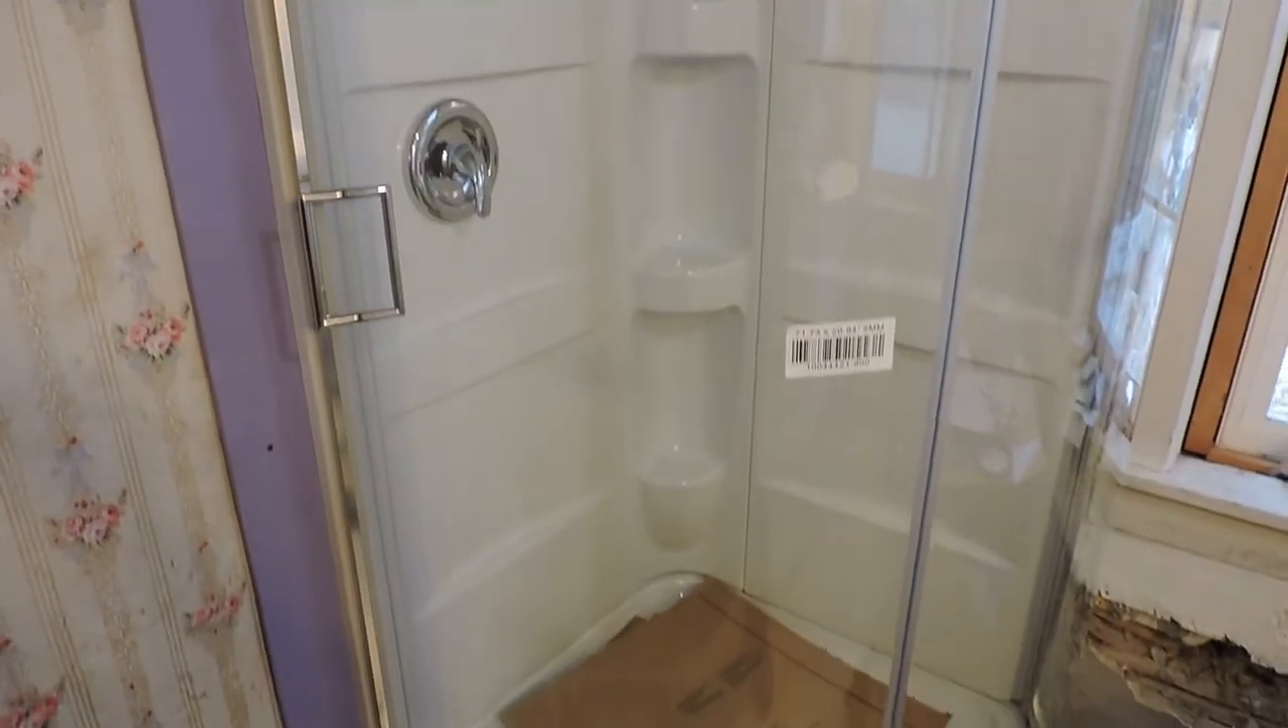Door is on and it is functioning well I'll show you here.